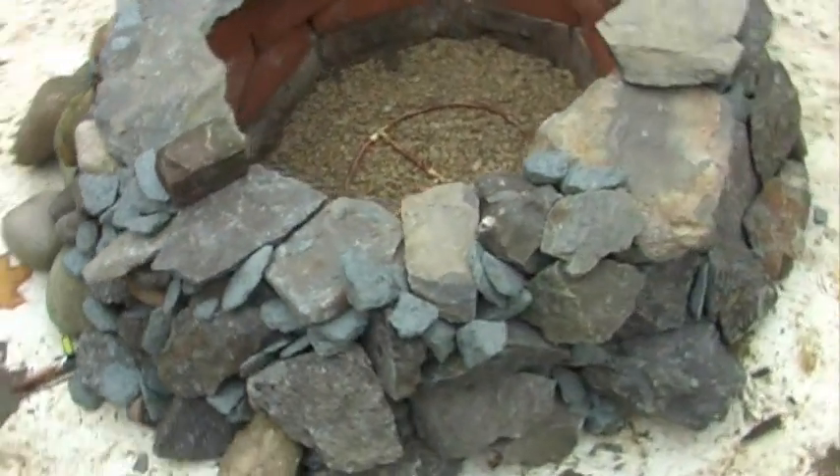There's pretty much the finished thing all I need to do is put the the lava rocks in the middle.